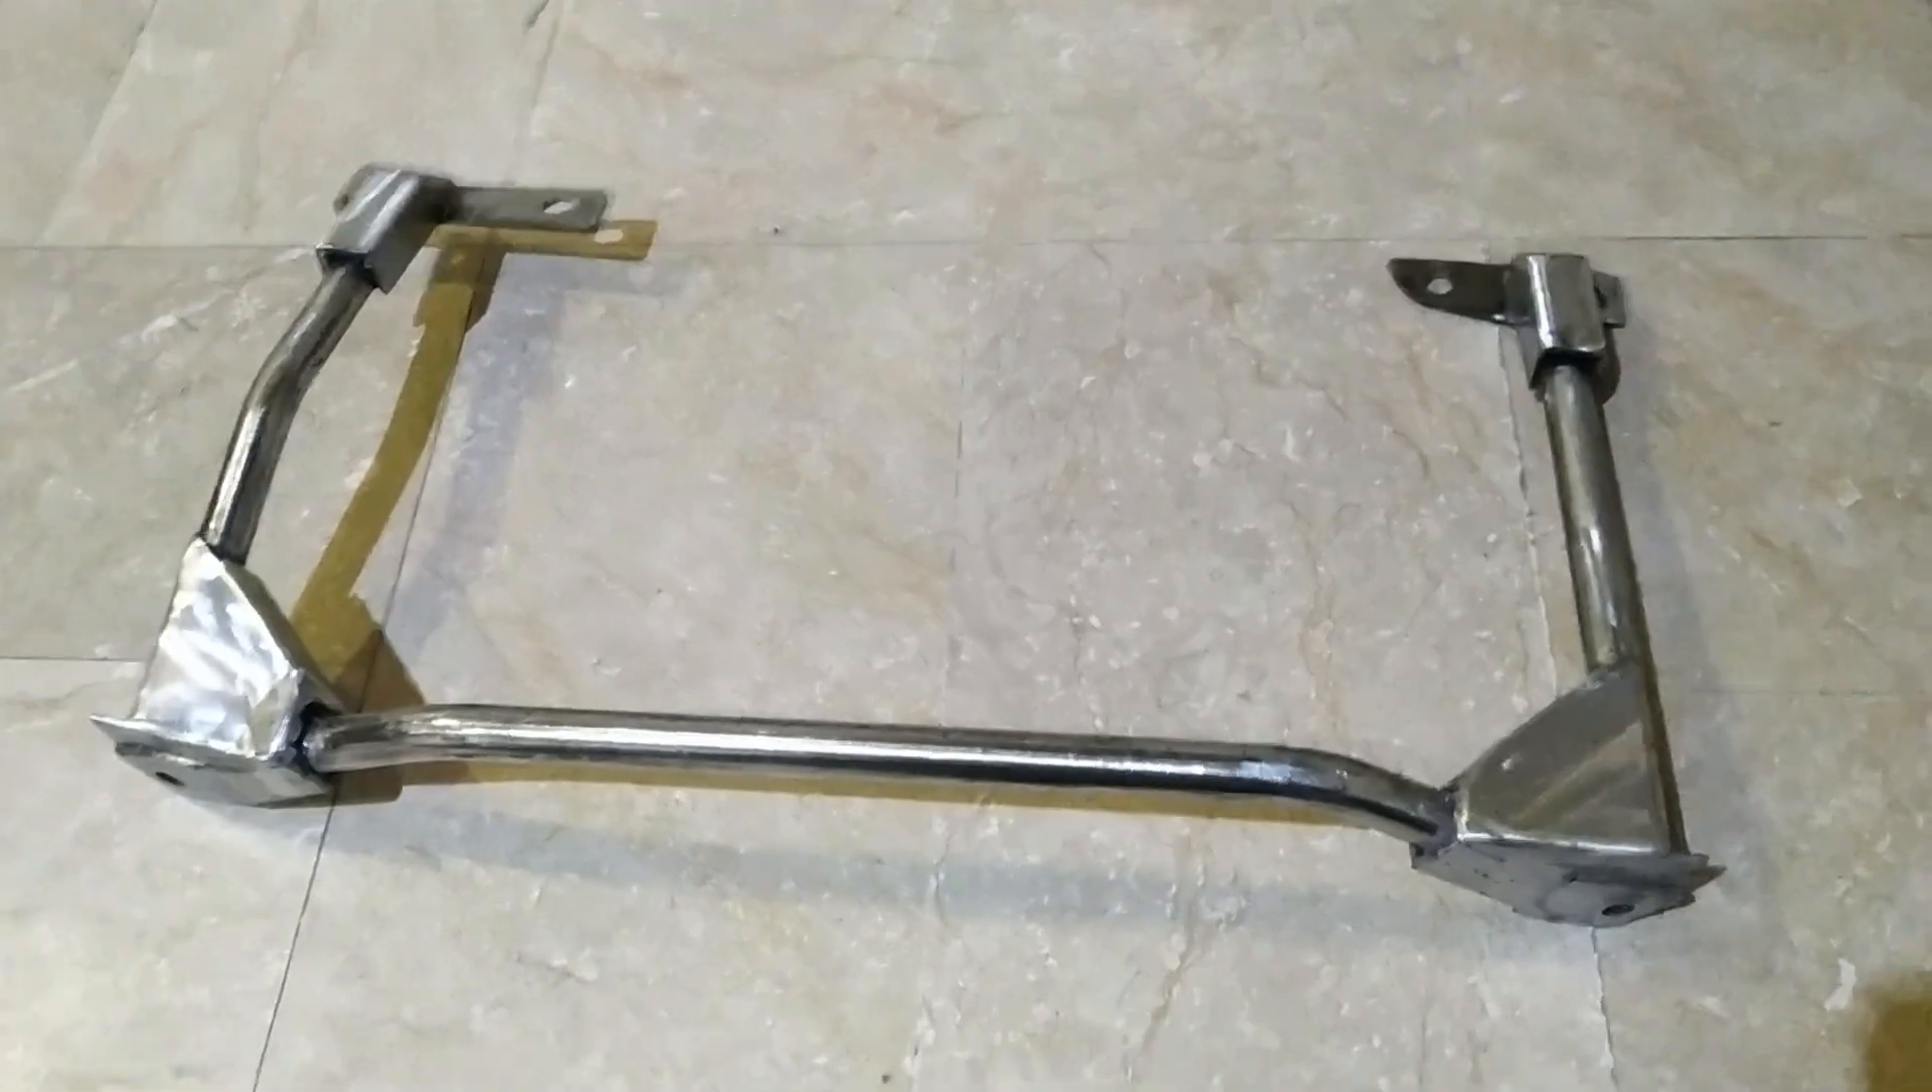This is what the crossmember looks like after the gussets have been added on the other side as well.